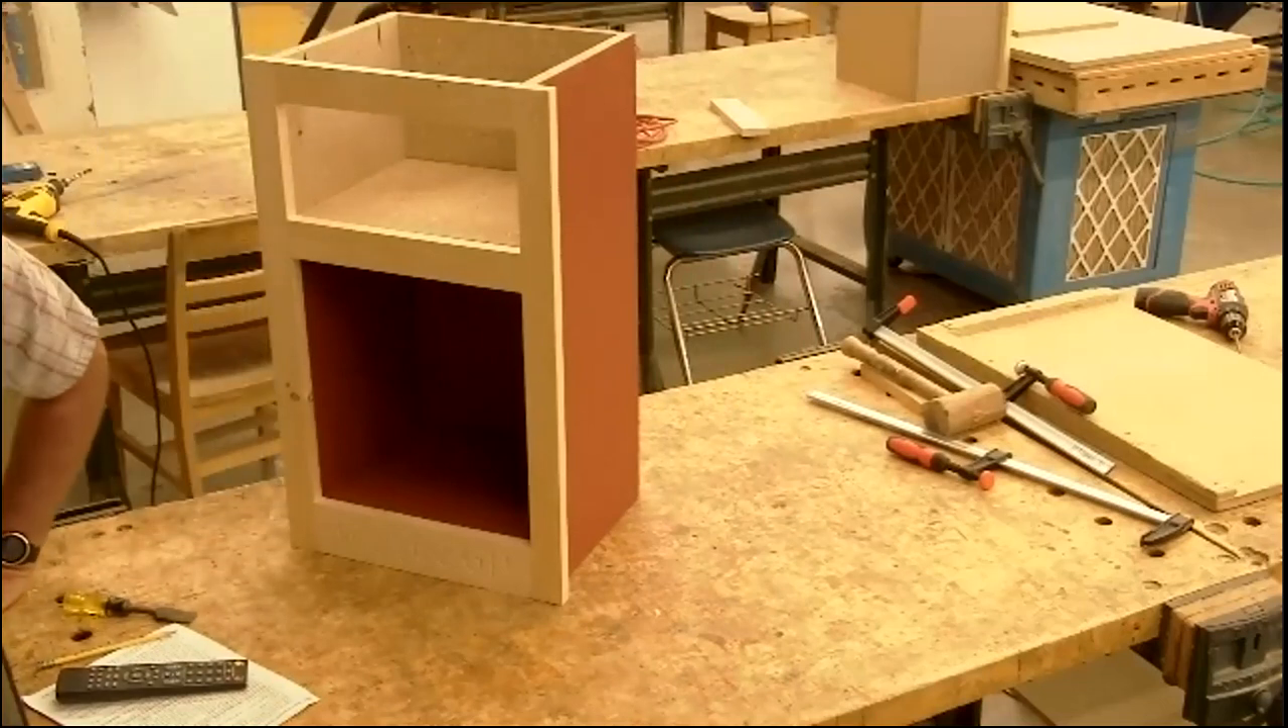So our face frame is mounted.